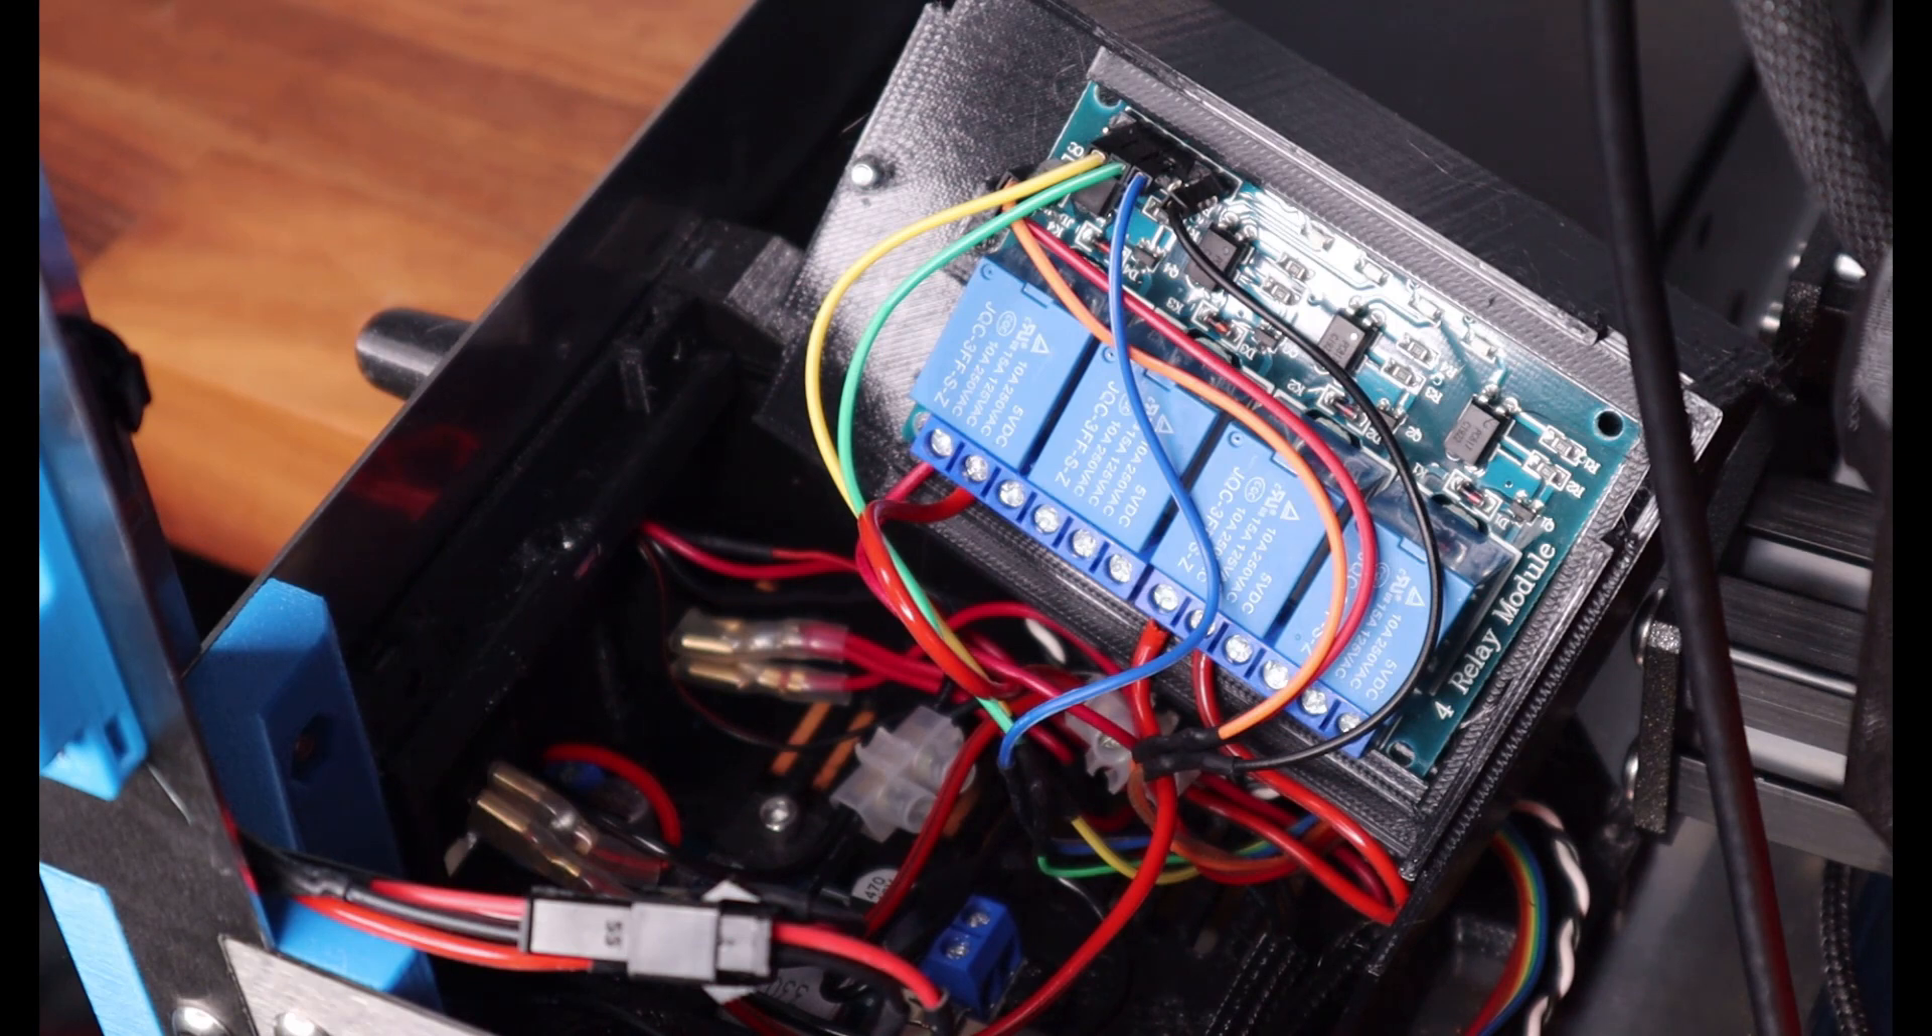So here you can see the relay in place.